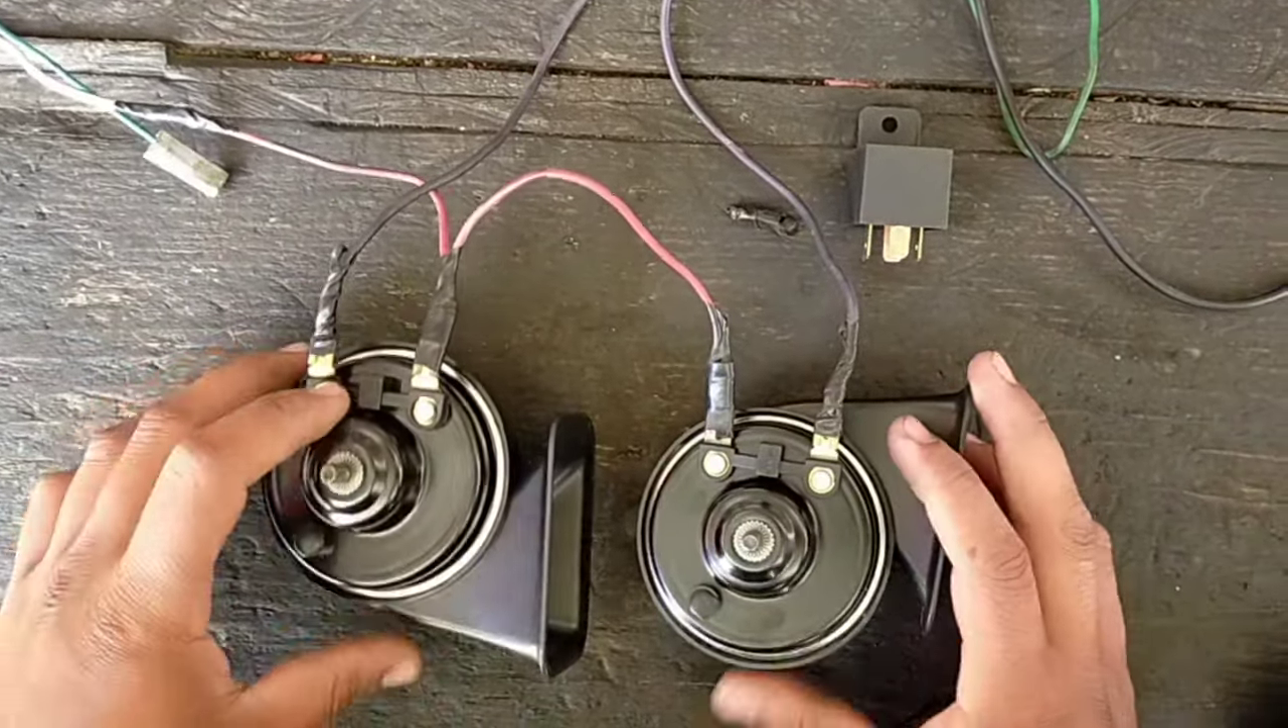Yo aquí ya tengo lo que es las bocinas ya aquí conectadas.